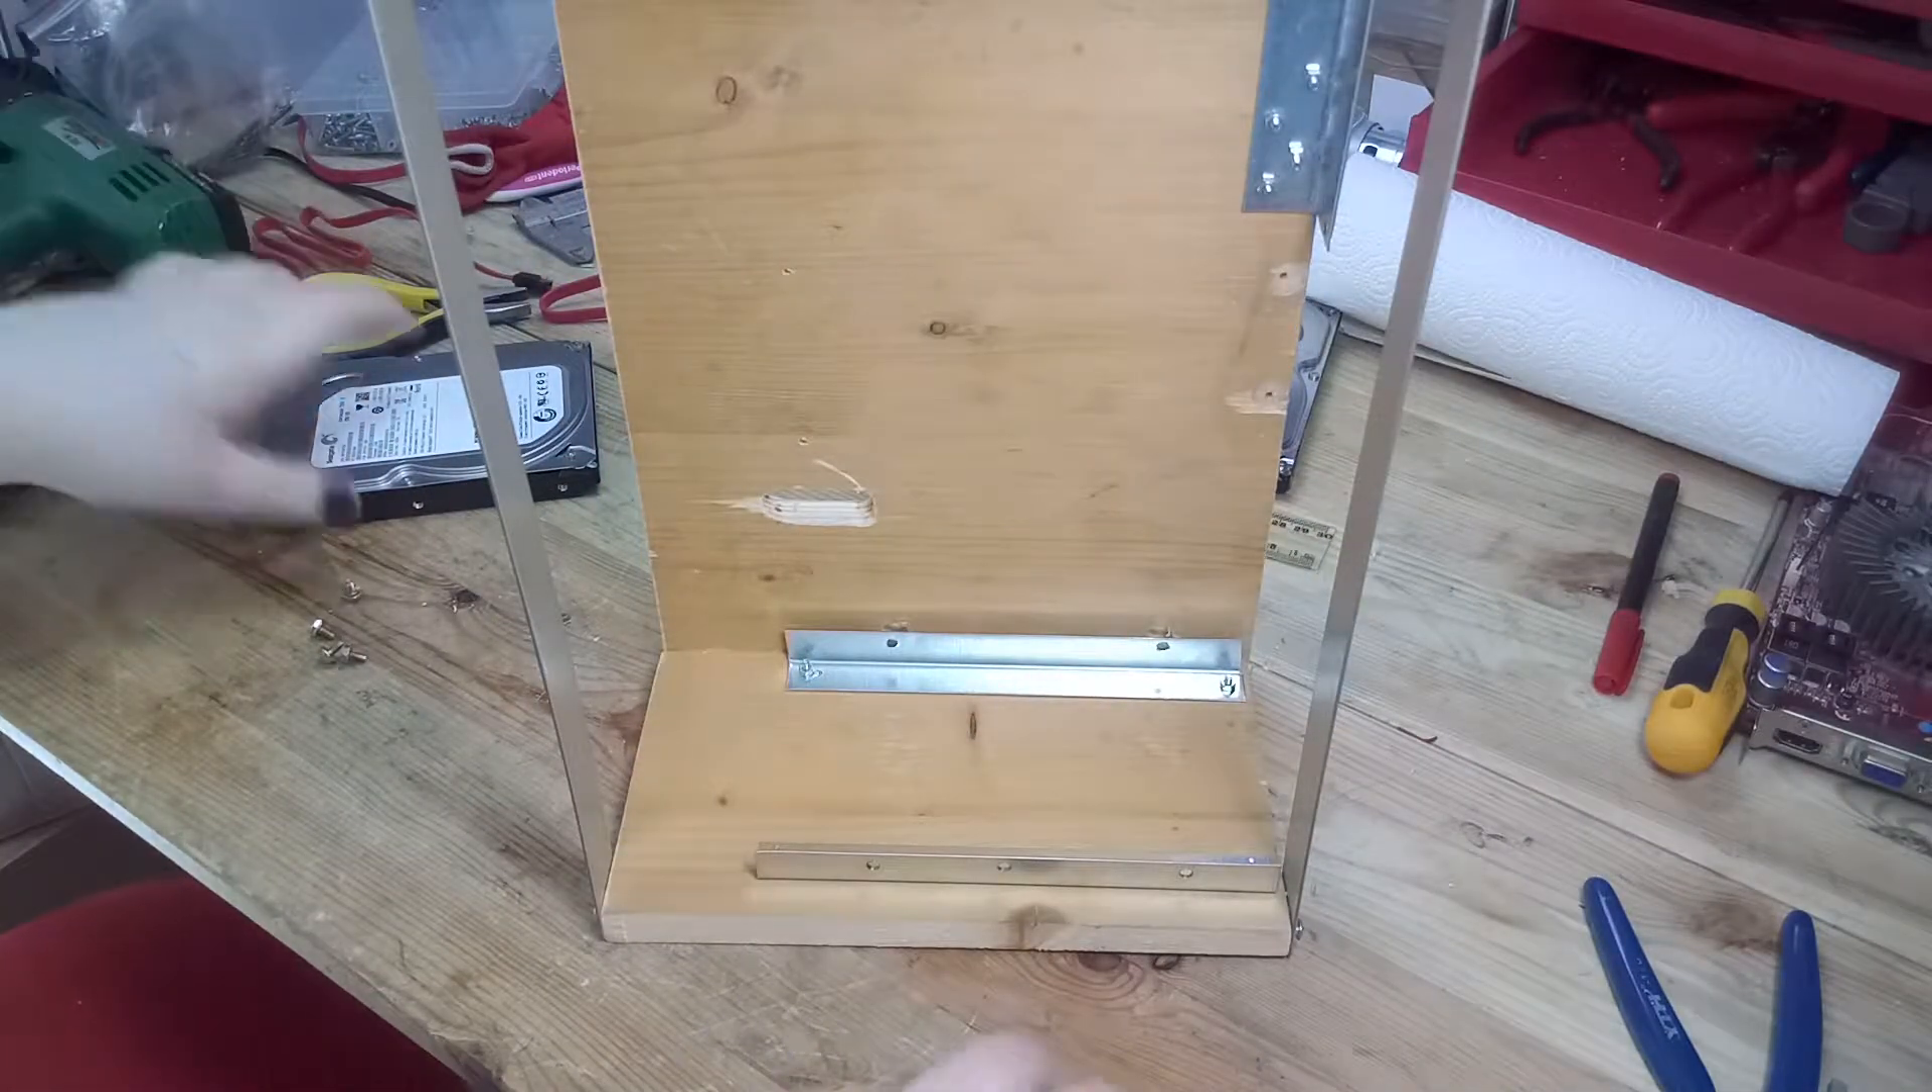Okay, the rails are now fixed in place.